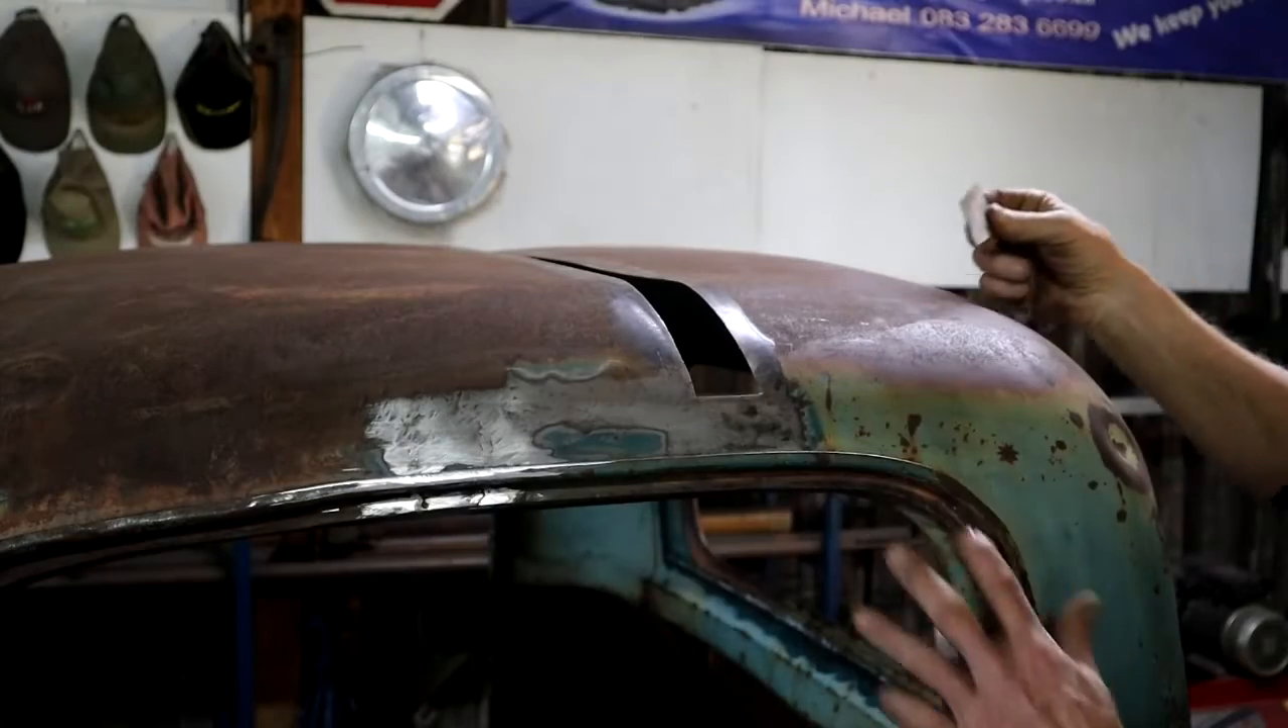But I've still got to deal with this gap that runs all the way across the roof.